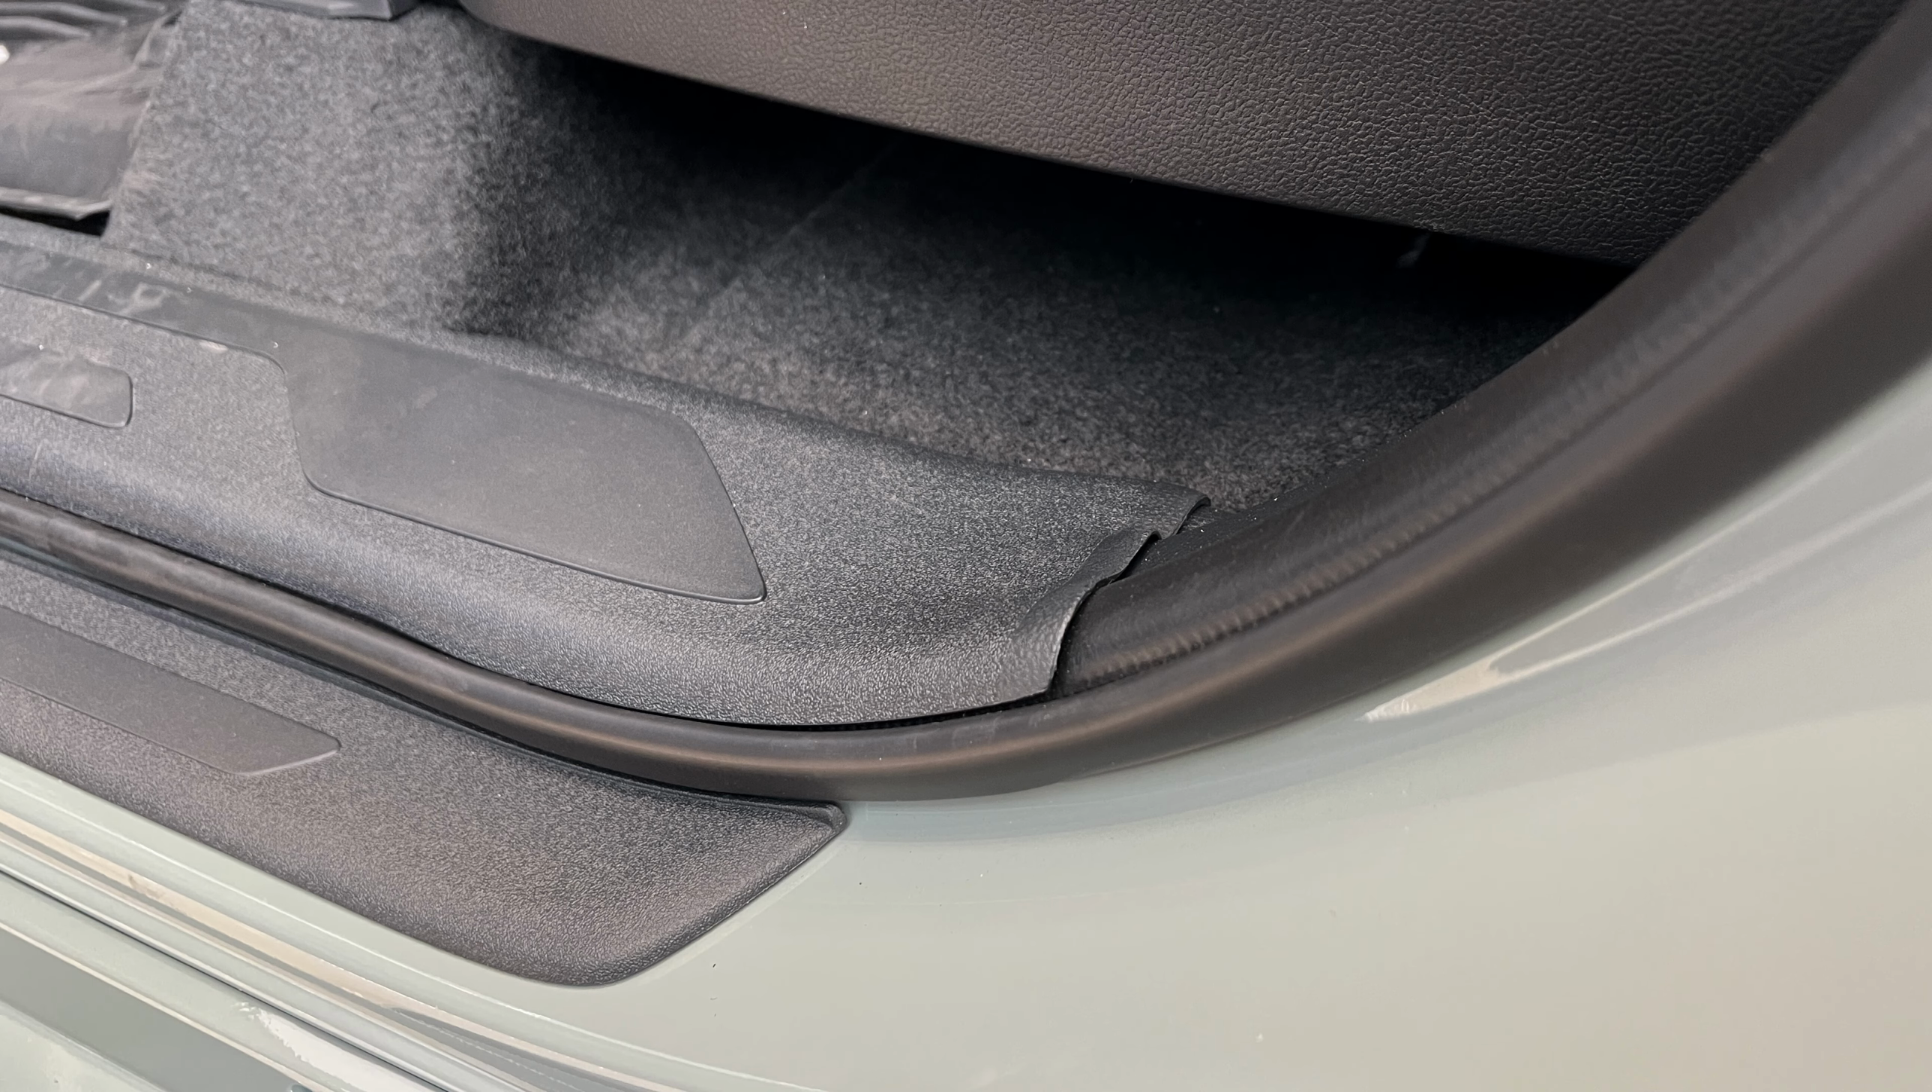This plastic cover design looks nice from the first view but there is a gap between it and door frame rubber seal.